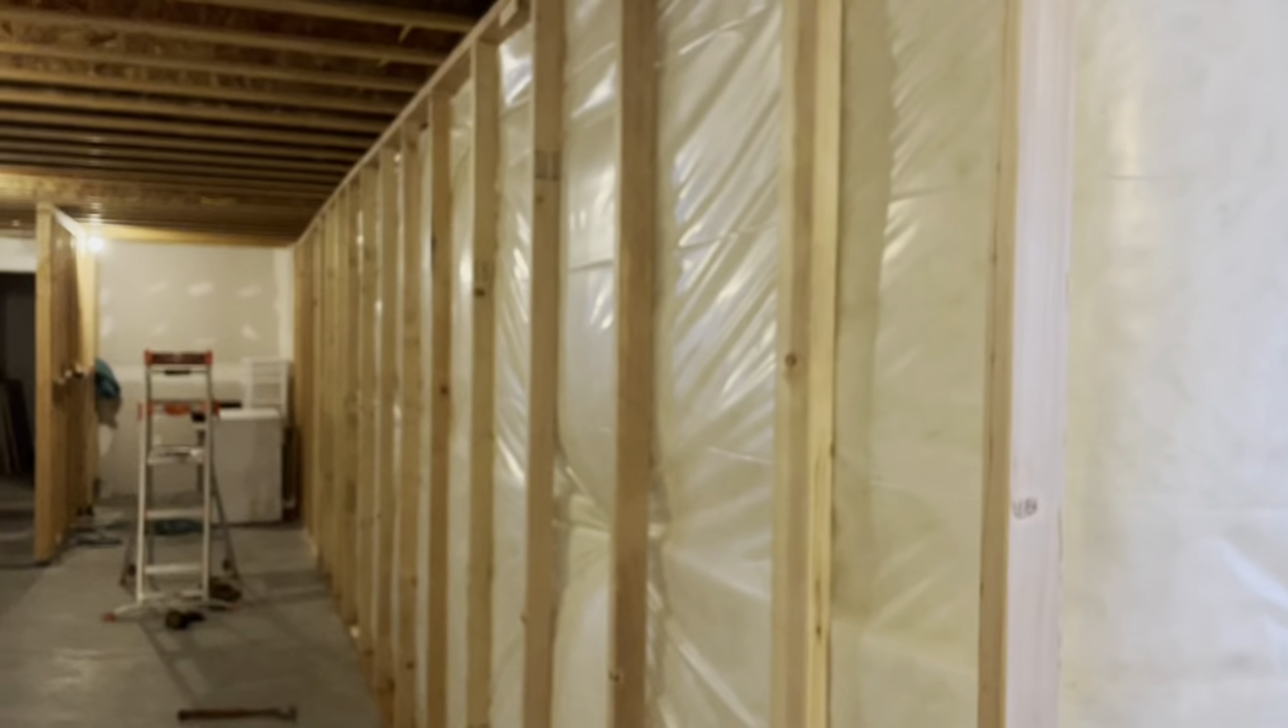All right, there you go. We got a wall framed.